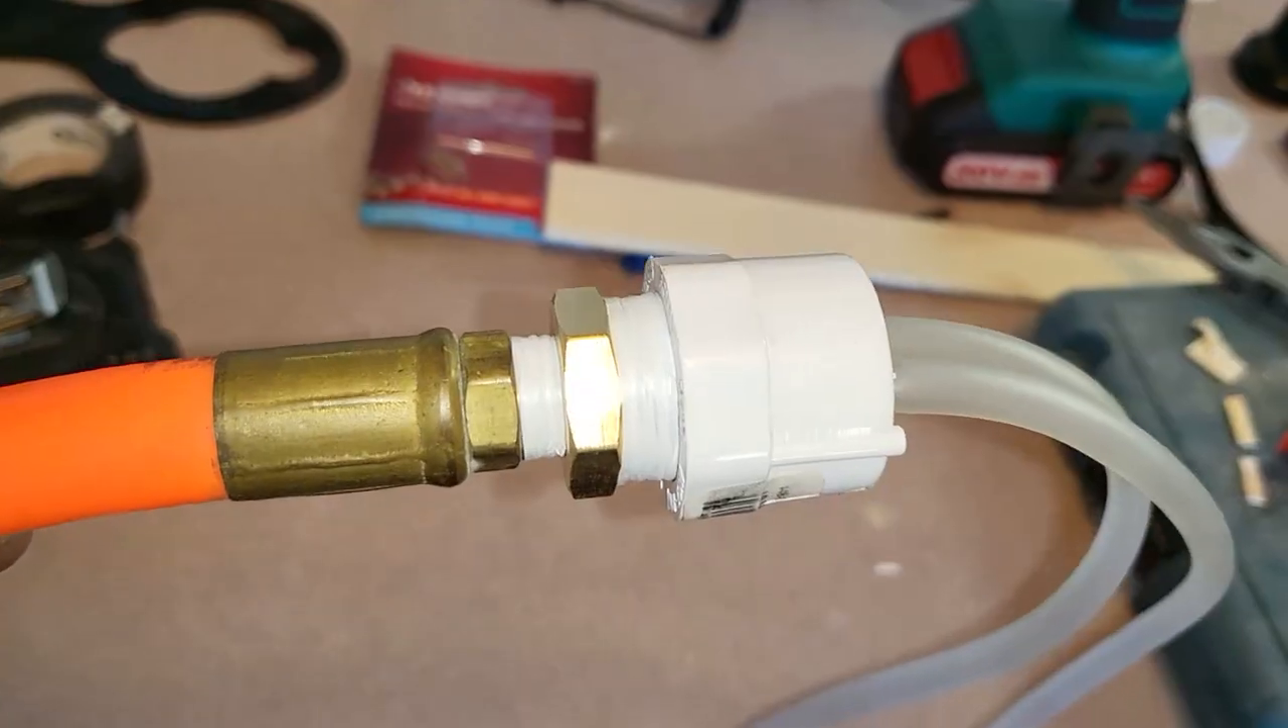This is a quarter inch threaded and that is what the whip is going to look like connected to your hose right there.